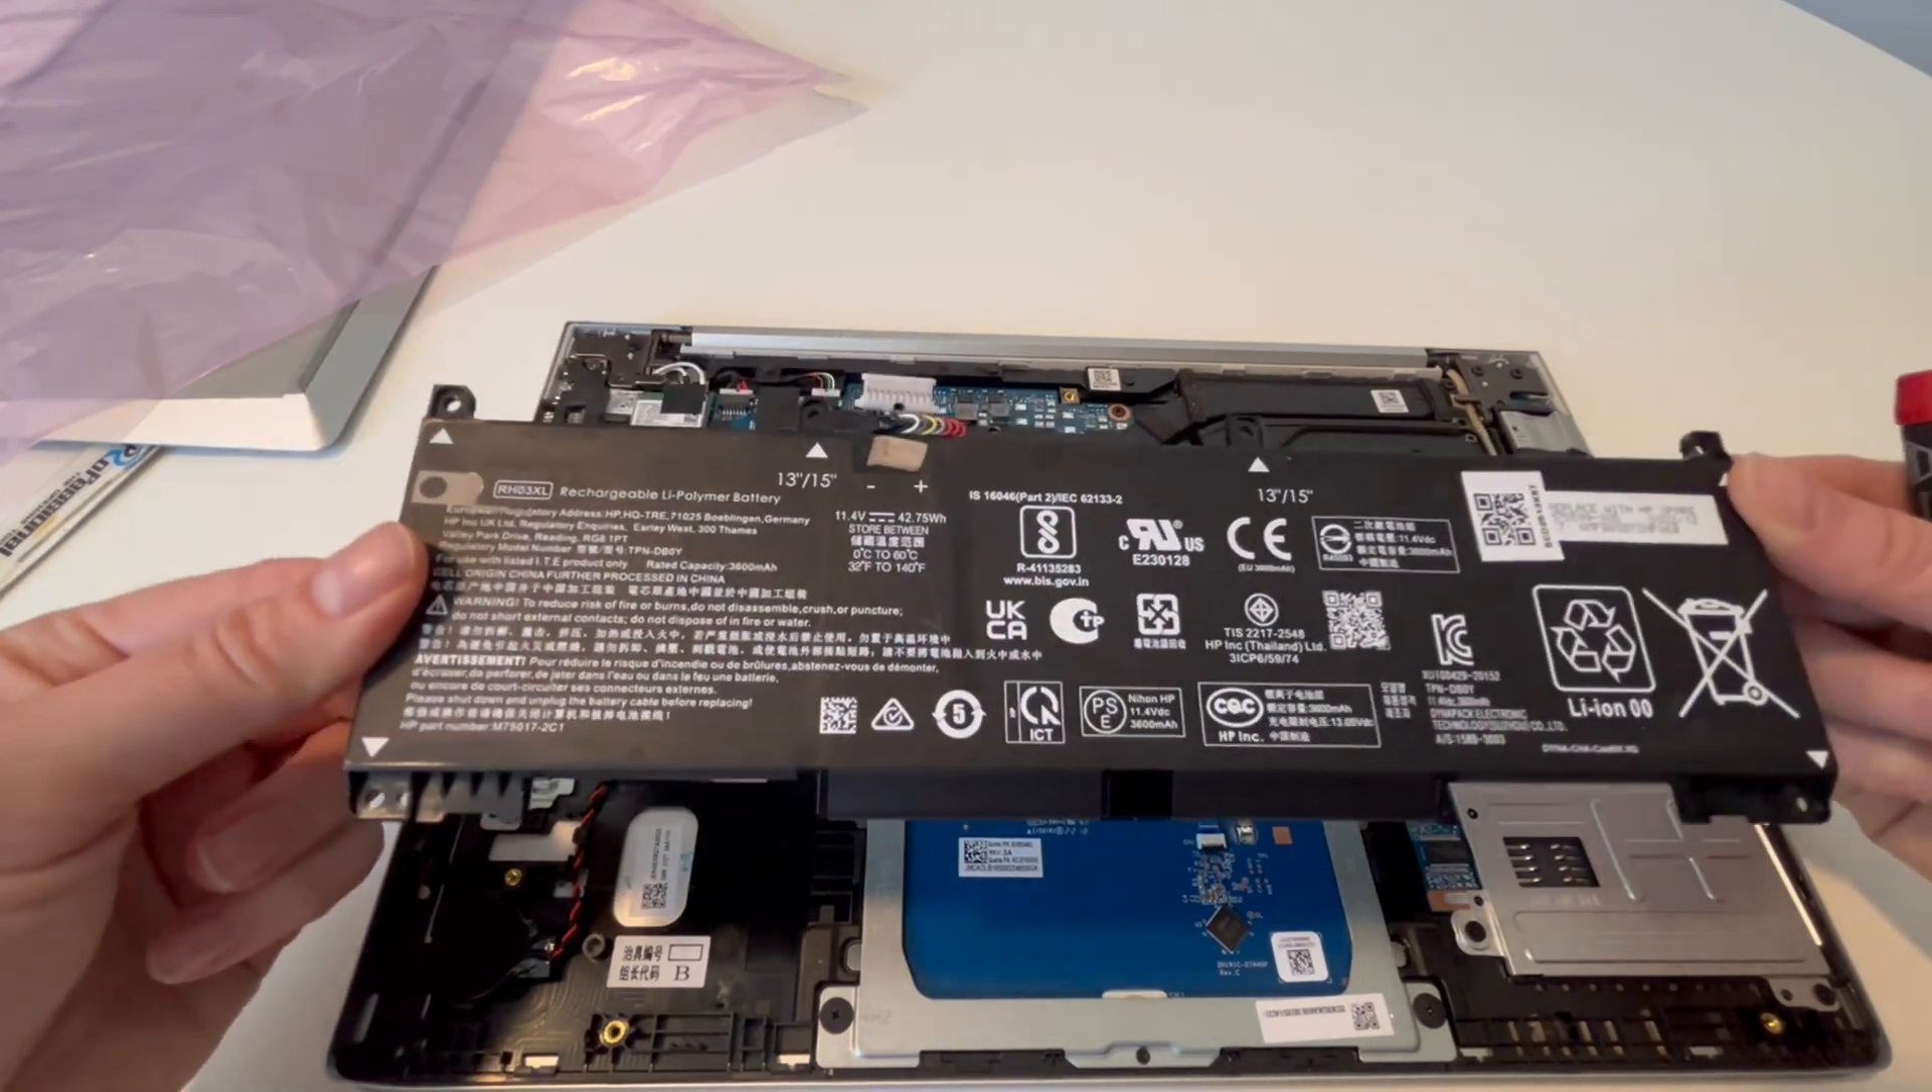Okay, so the battery is now out.